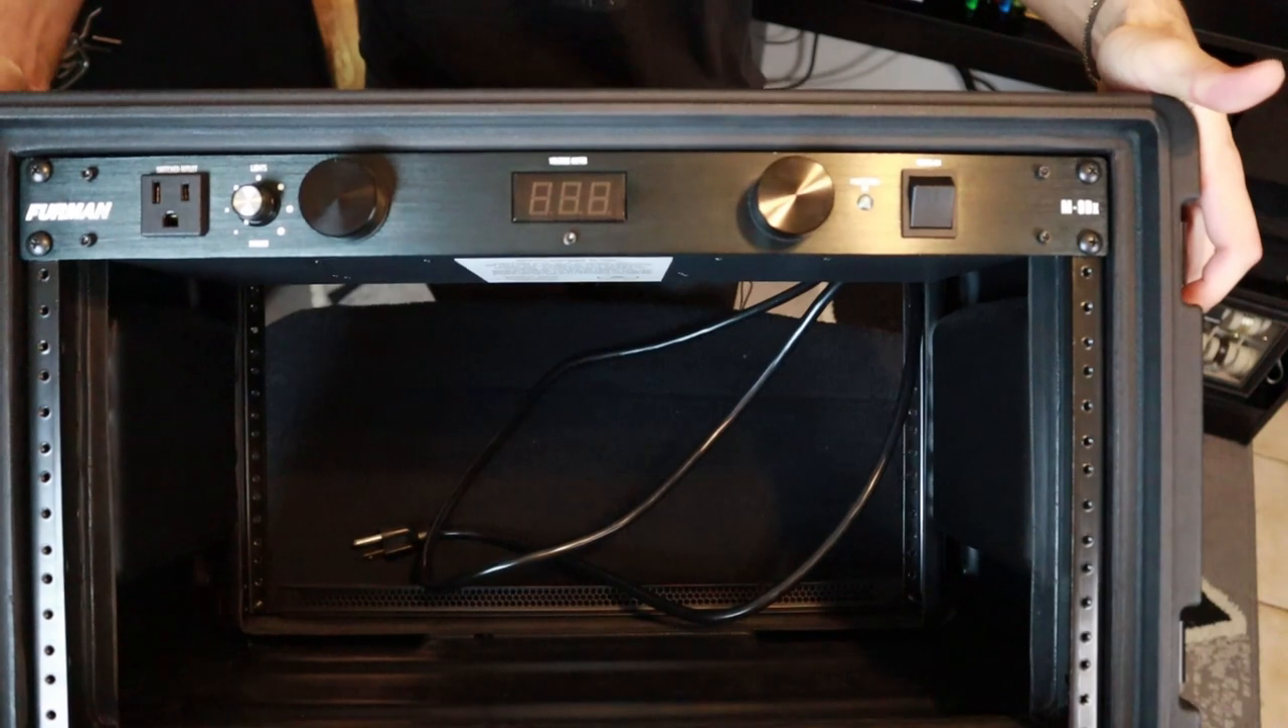So the Furman power stage is in.